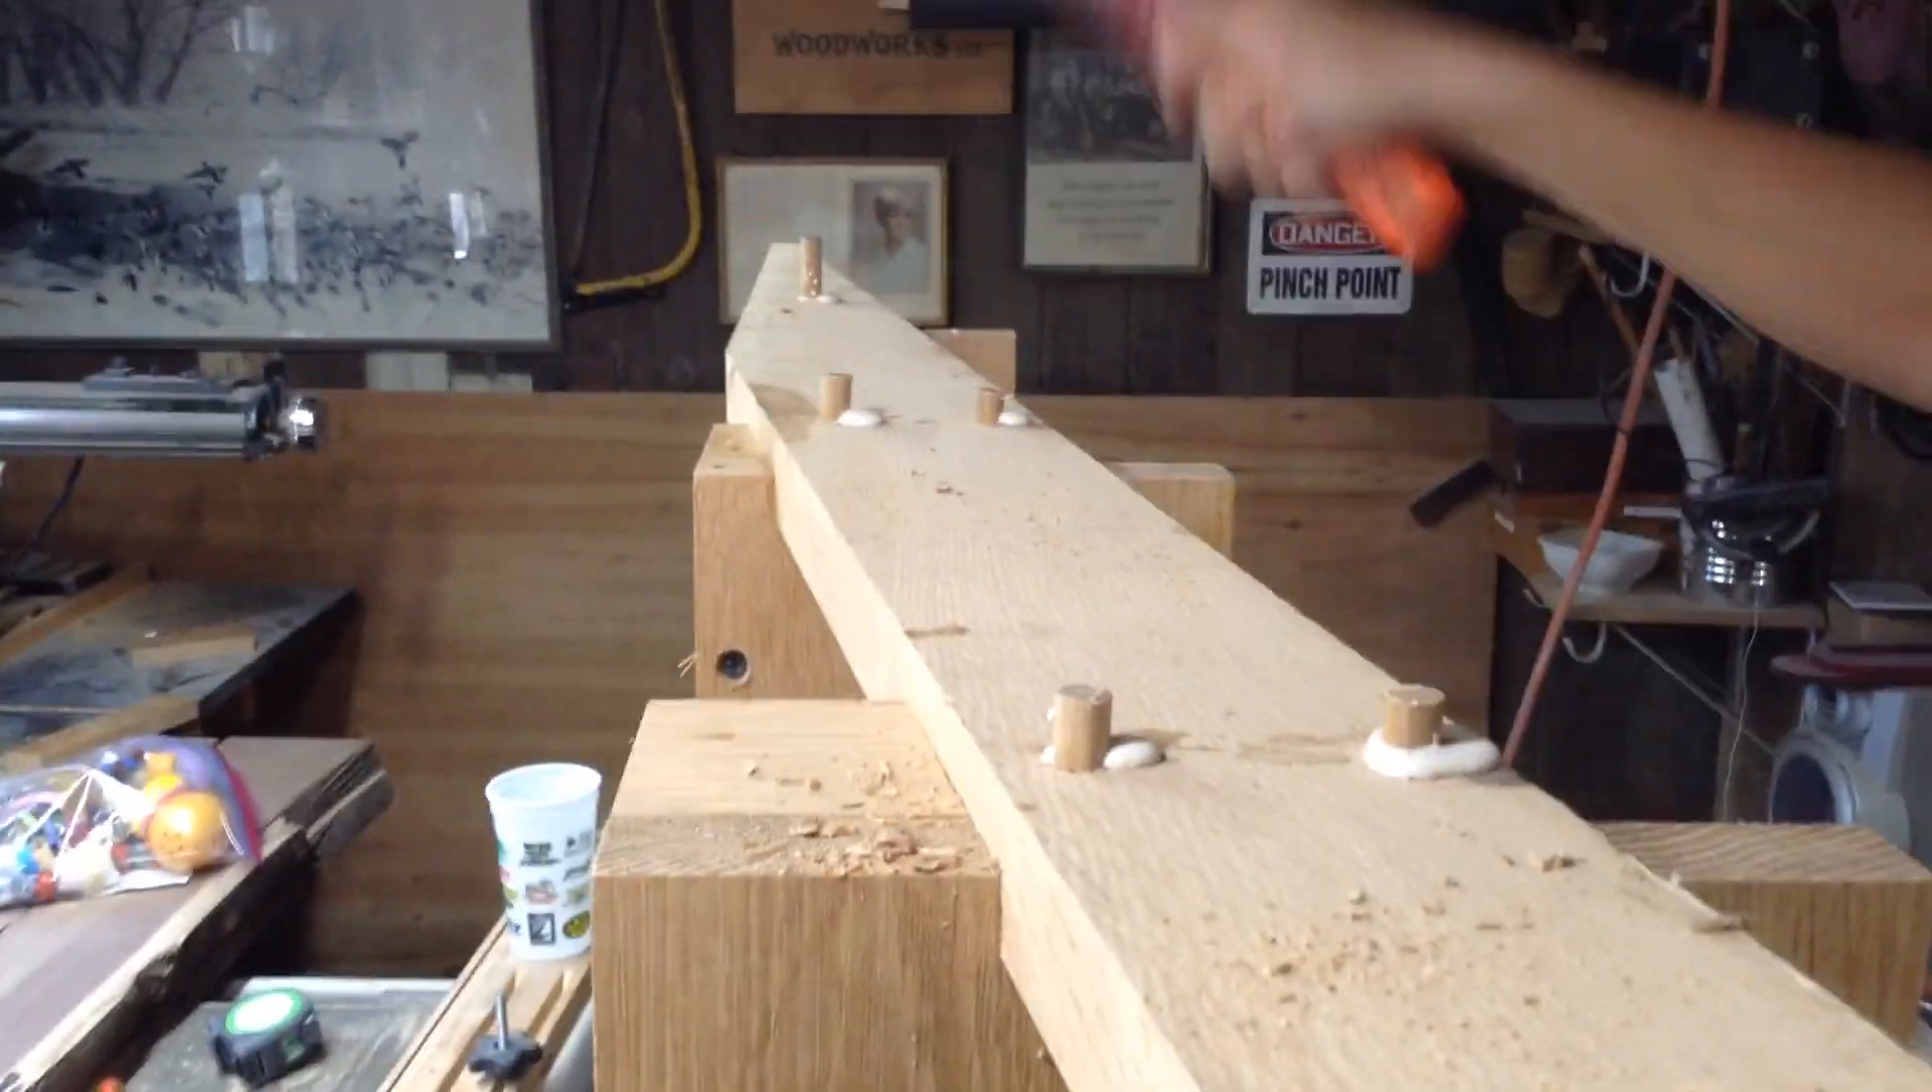I took the screws out and add the dowels.